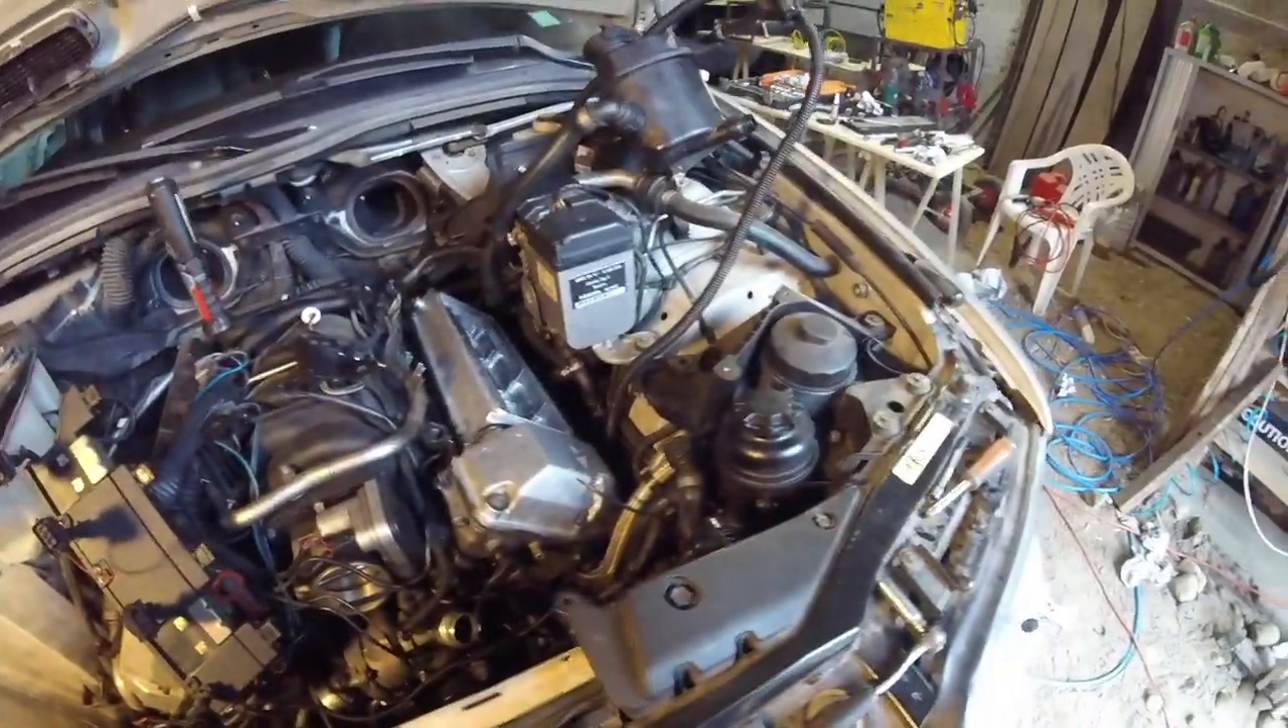Bon, mon cache culbuteur est en place.